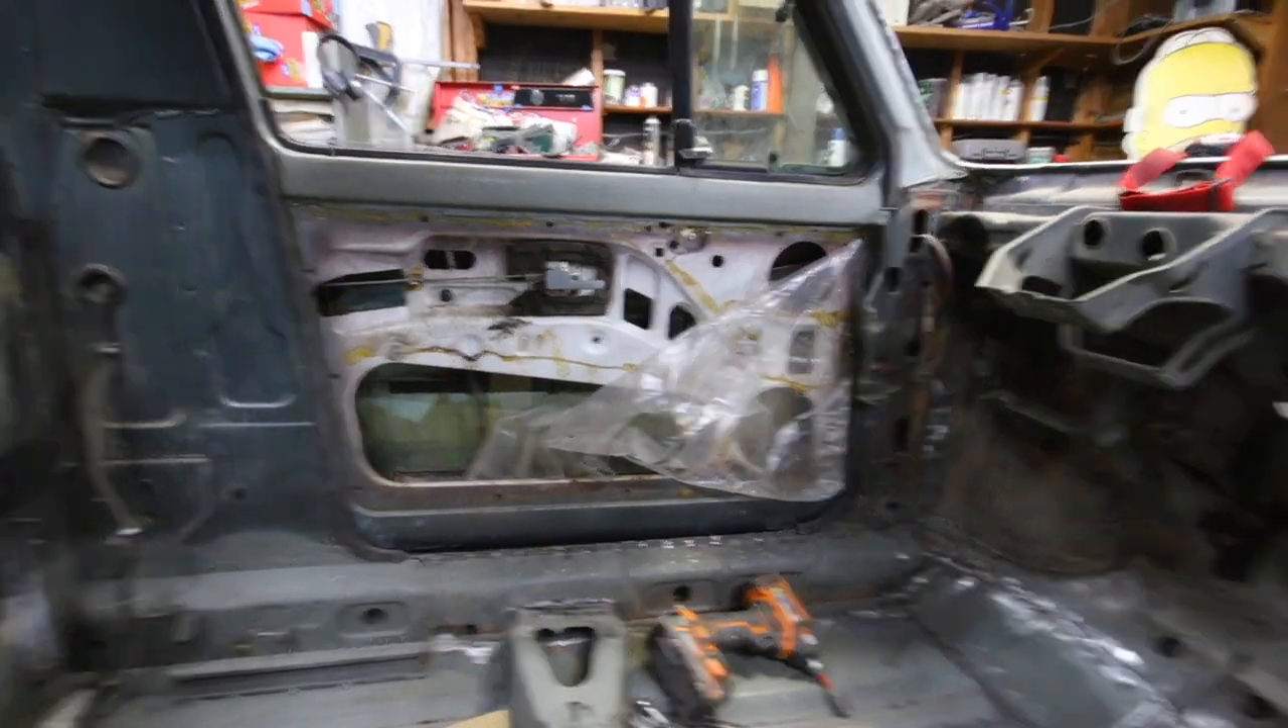I ended up taking off the inside panels of the doors.